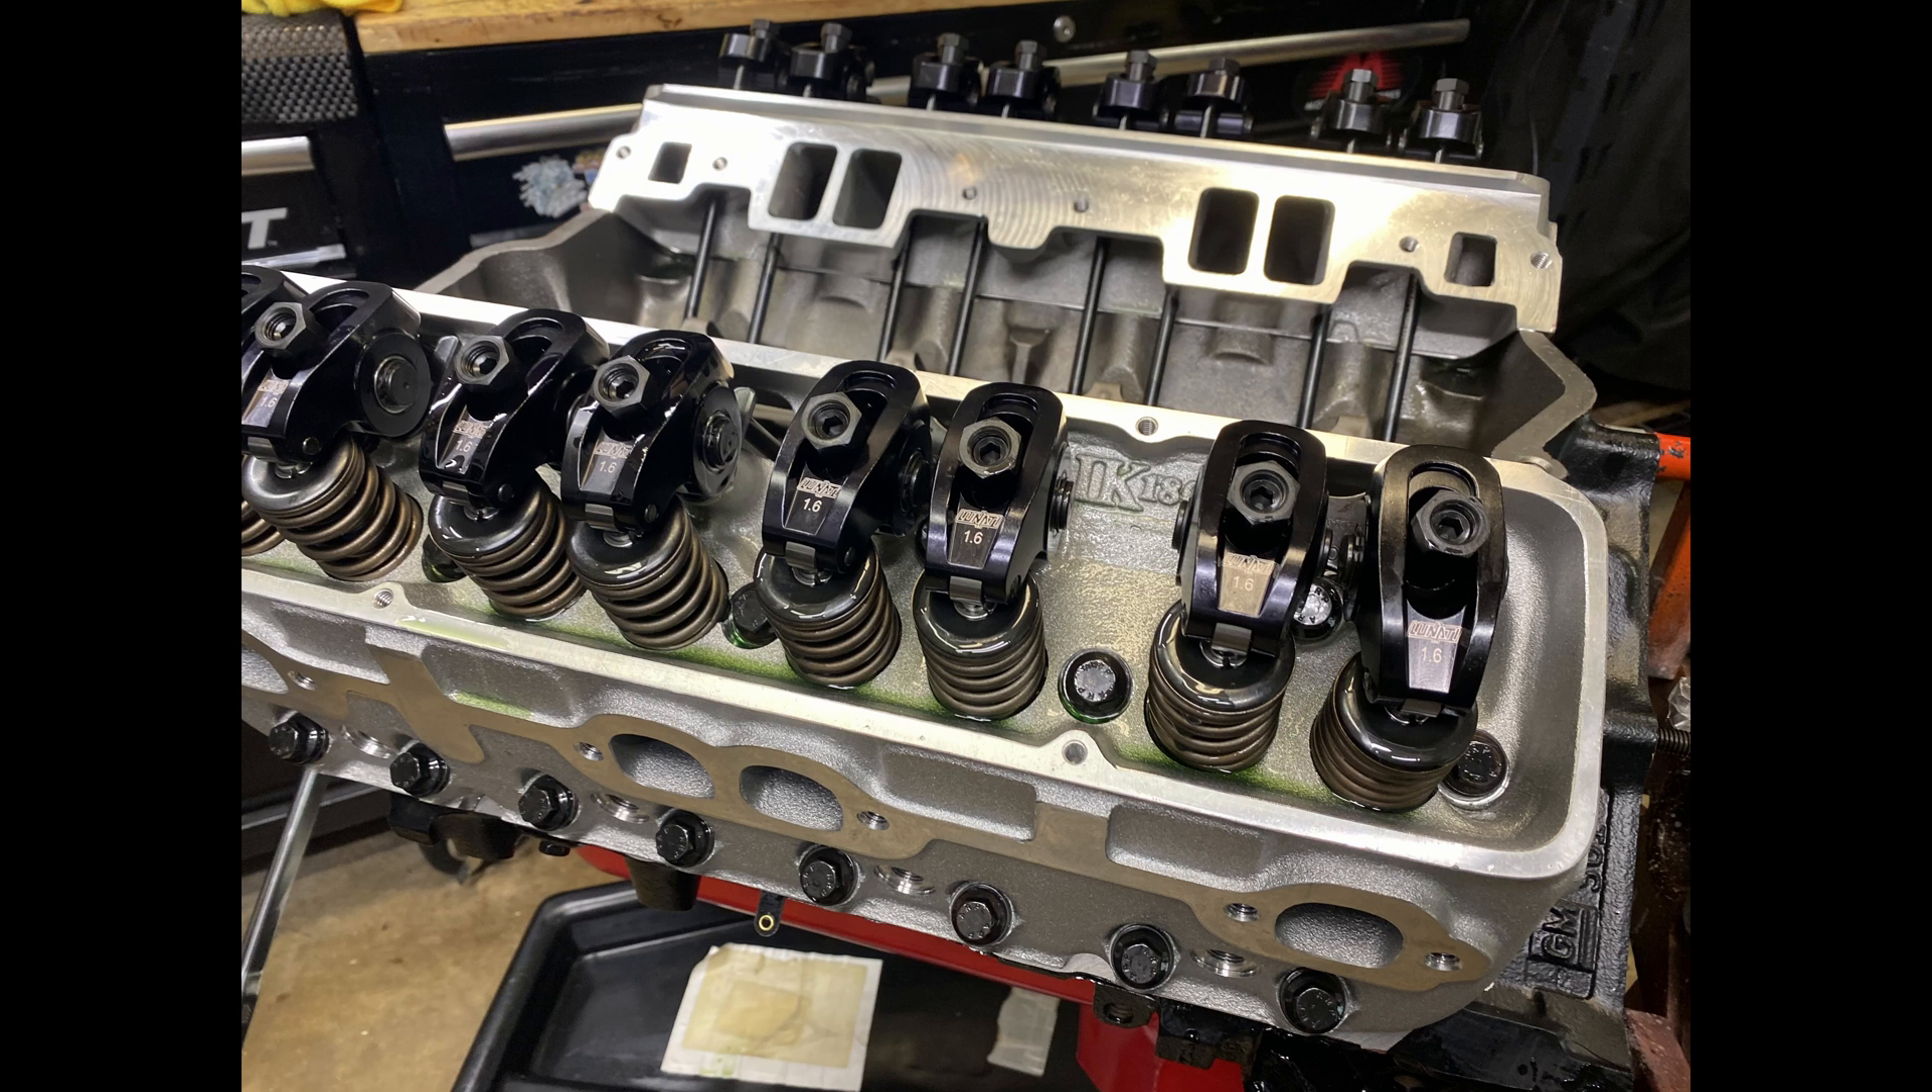All right. So all the roller rockers are installed, went on pretty without drama pretty easily.